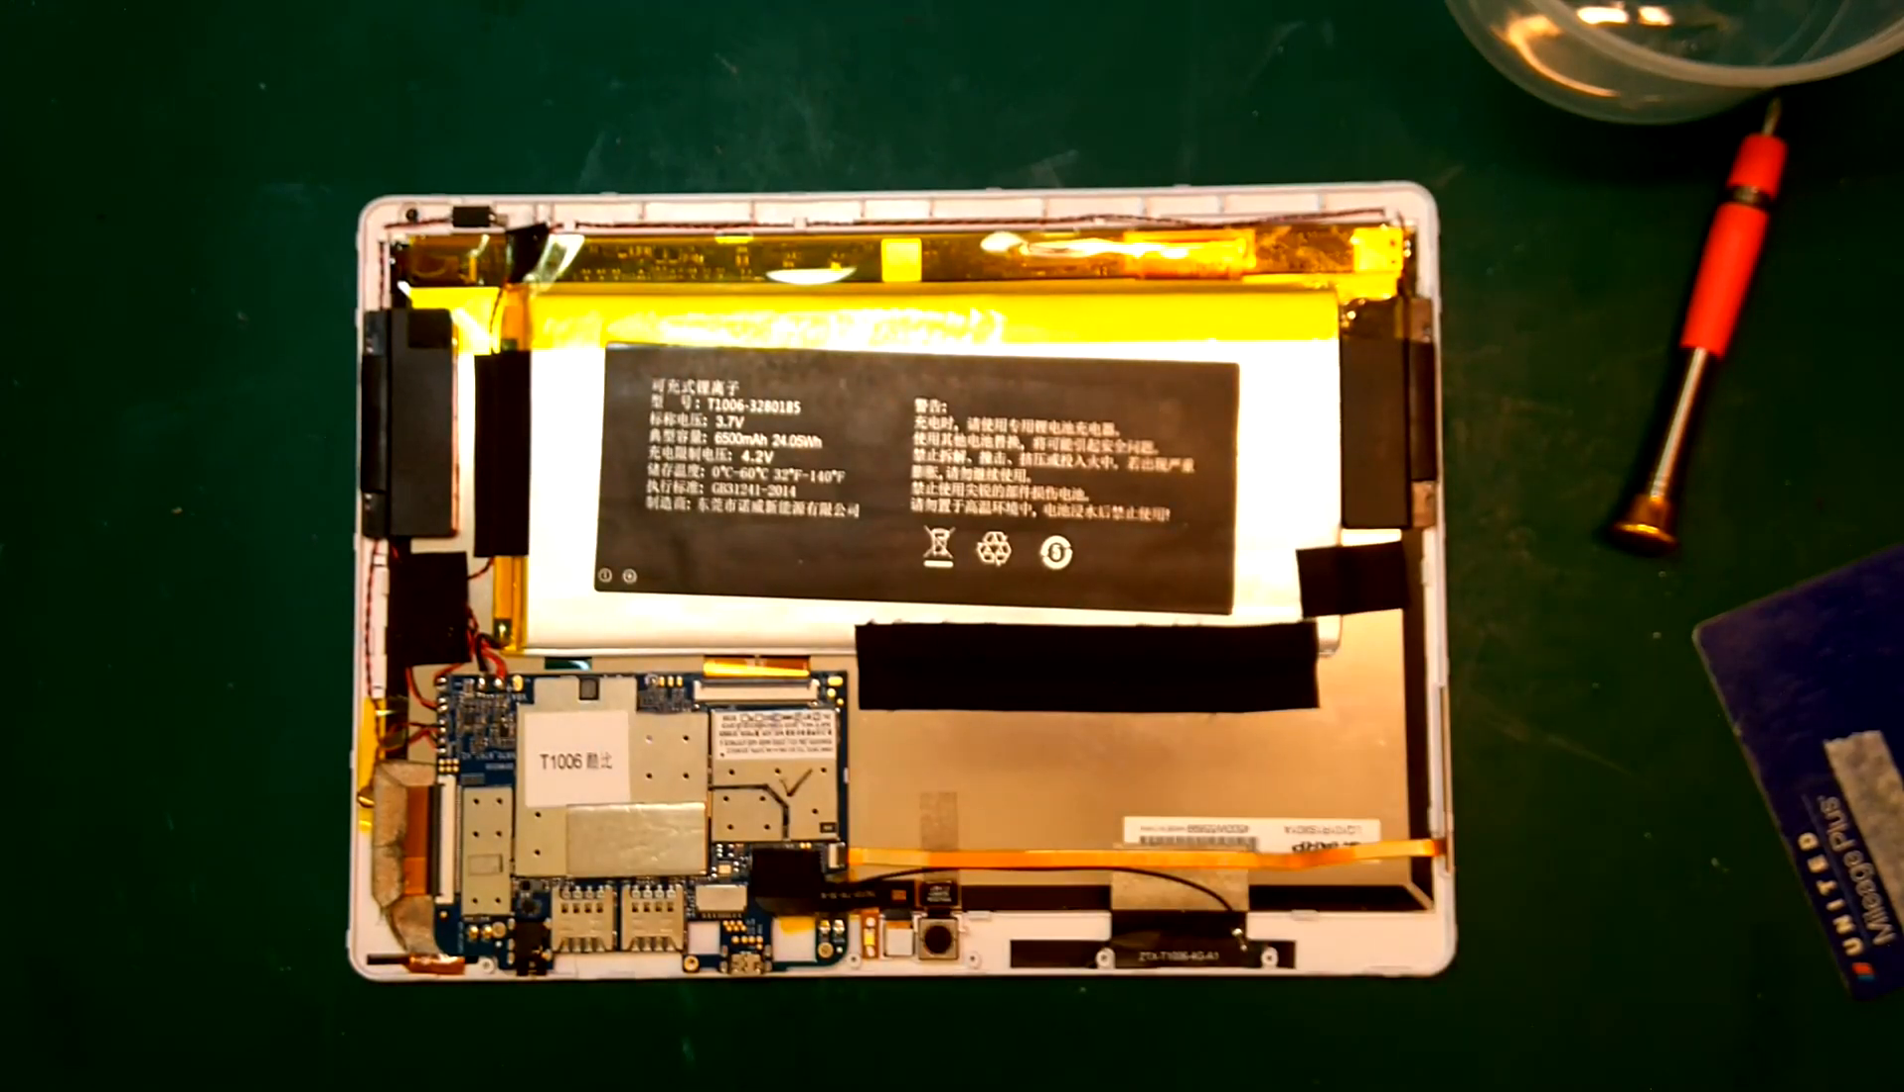And the back comes off. So it's quite a large battery I have here, it doesn't look like it's puffed up or anything.